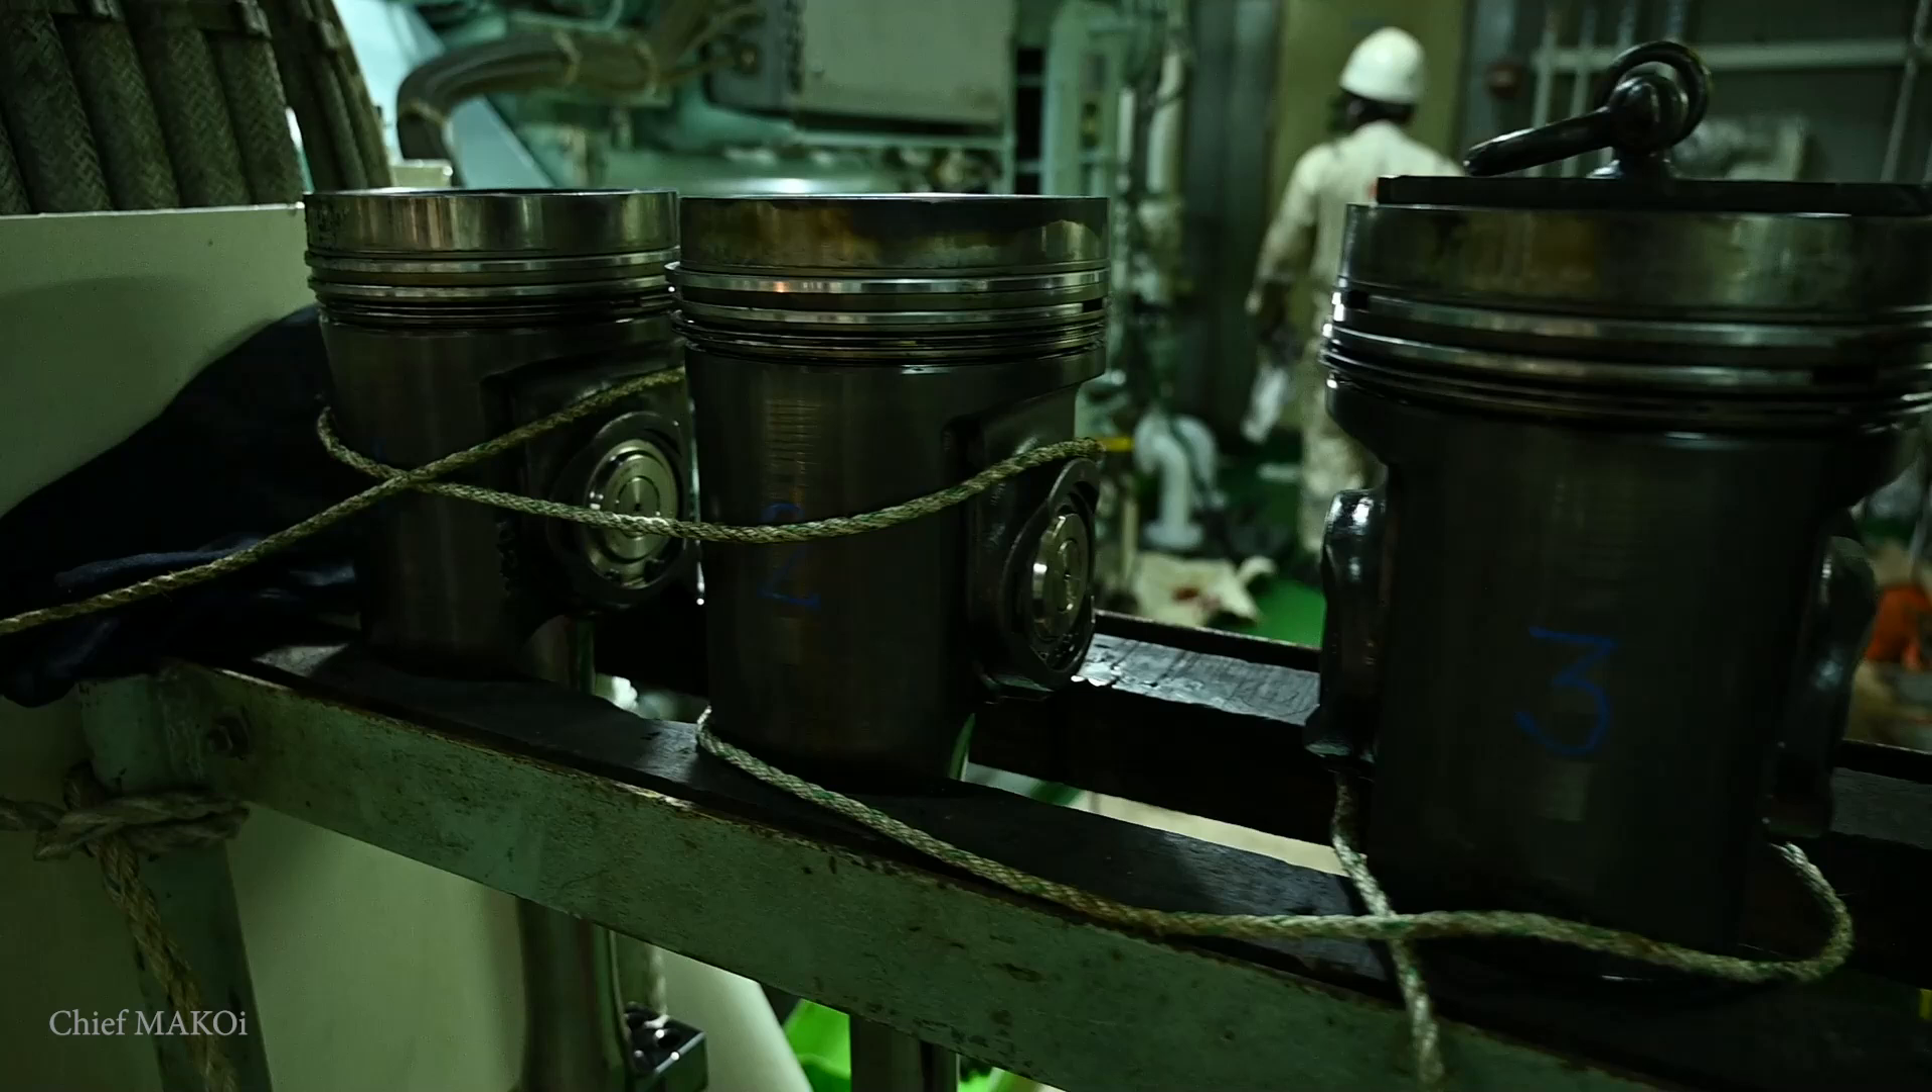We have also pulled out all of the pistons and secured them on the rack.